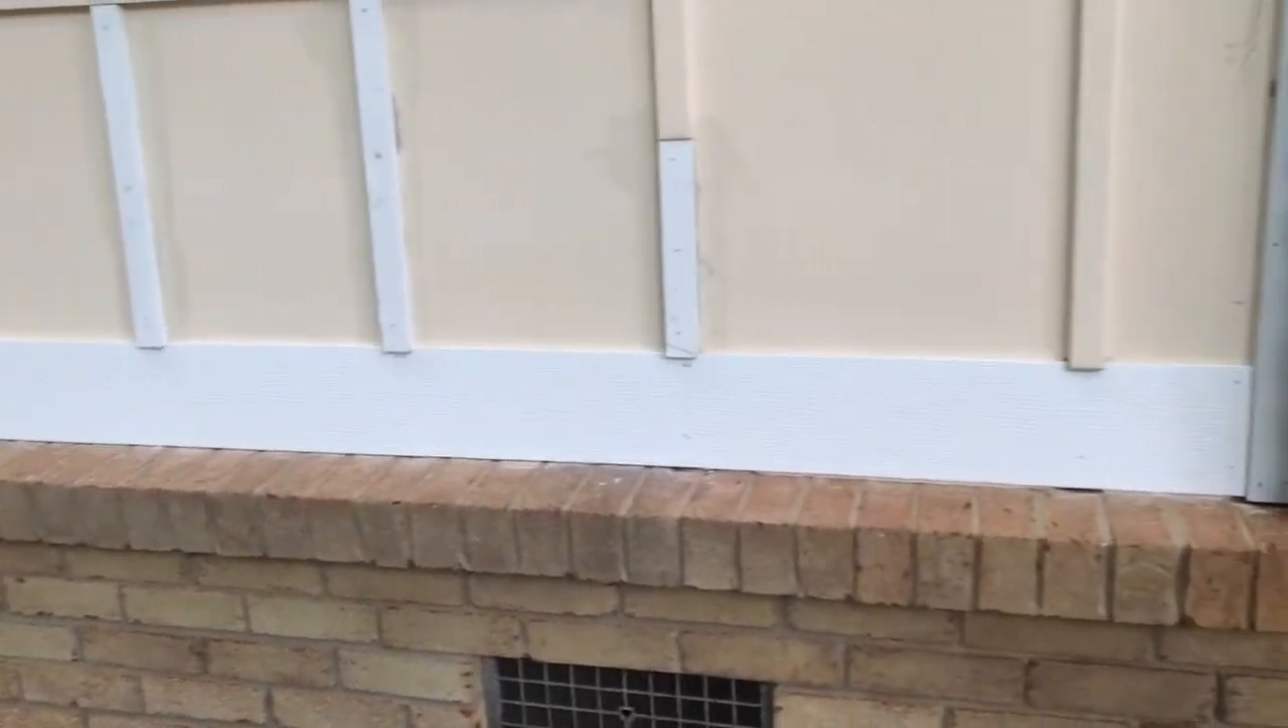We got our uh pvc board in place uh nailed in uh liquid nails uh to the siding.